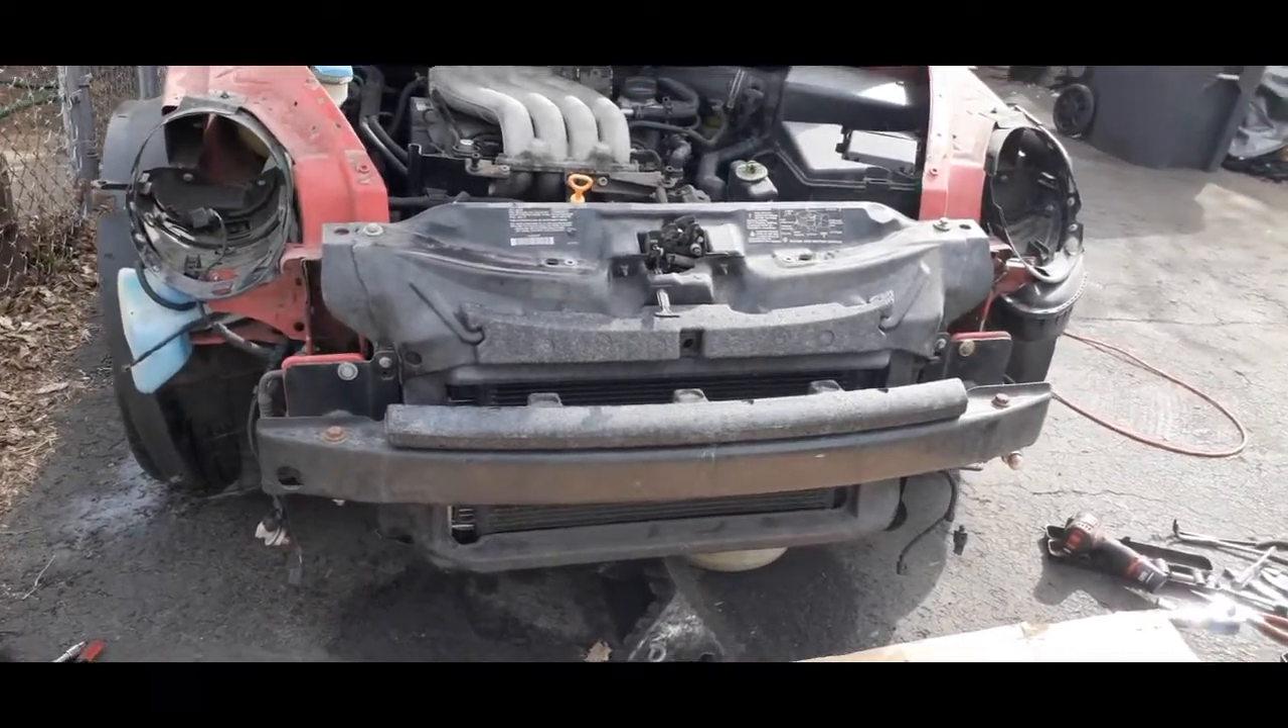Now the radiator is installed and the radiator support is installed and the reinforcement bar is installed.